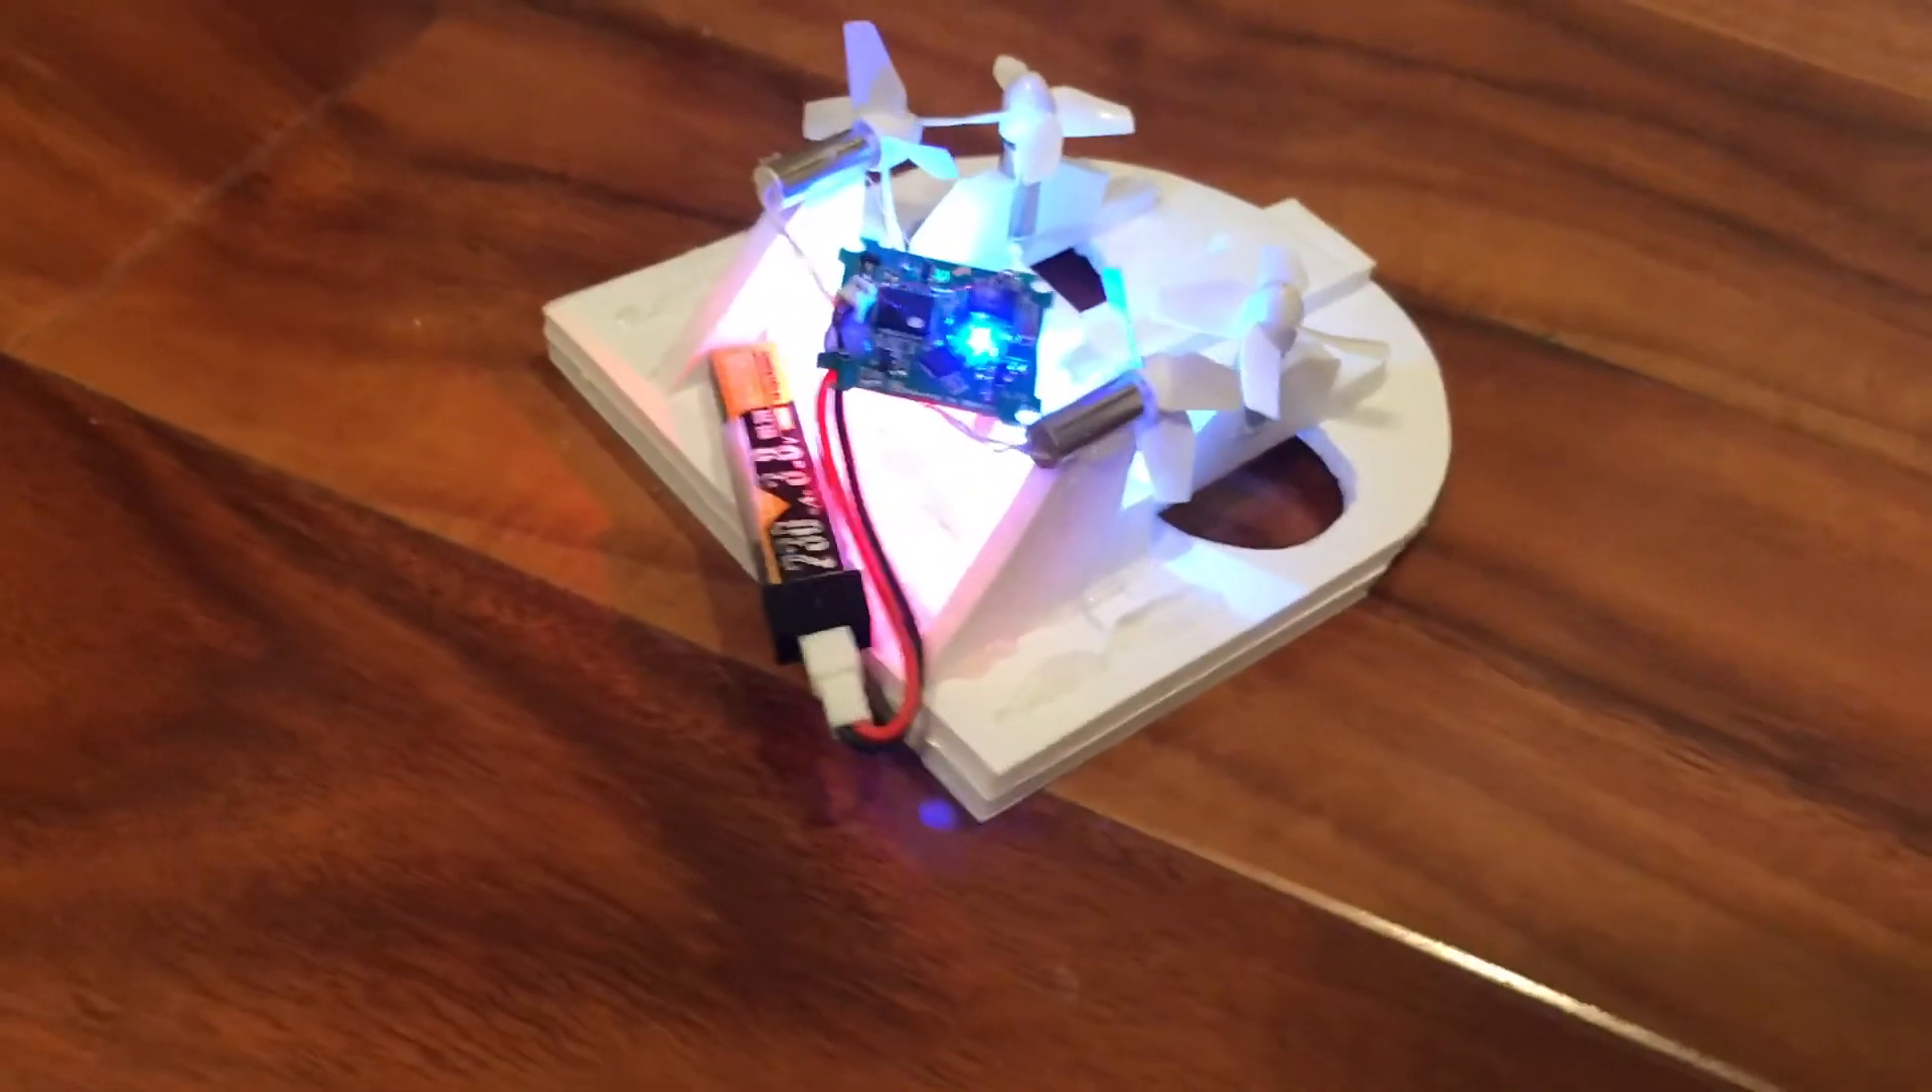I haven't figured out a good mount for the battery yet.